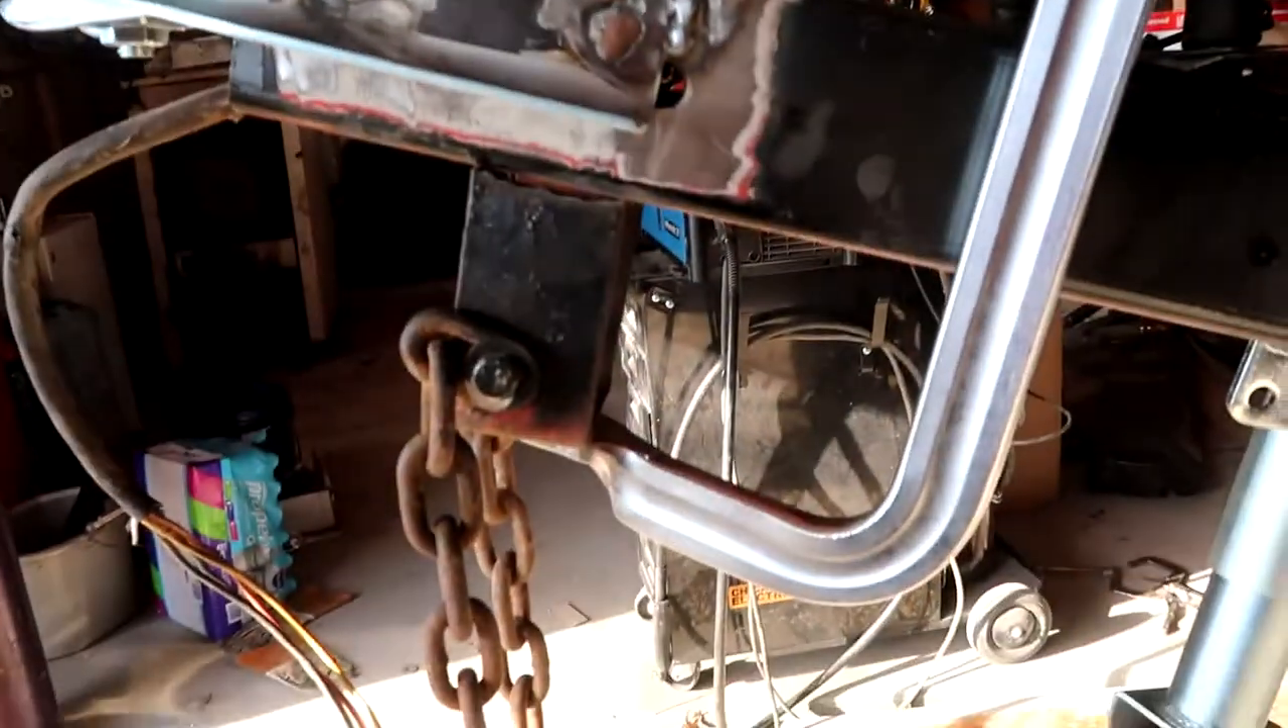Okay, so now update. We got the safety chains clamped on.